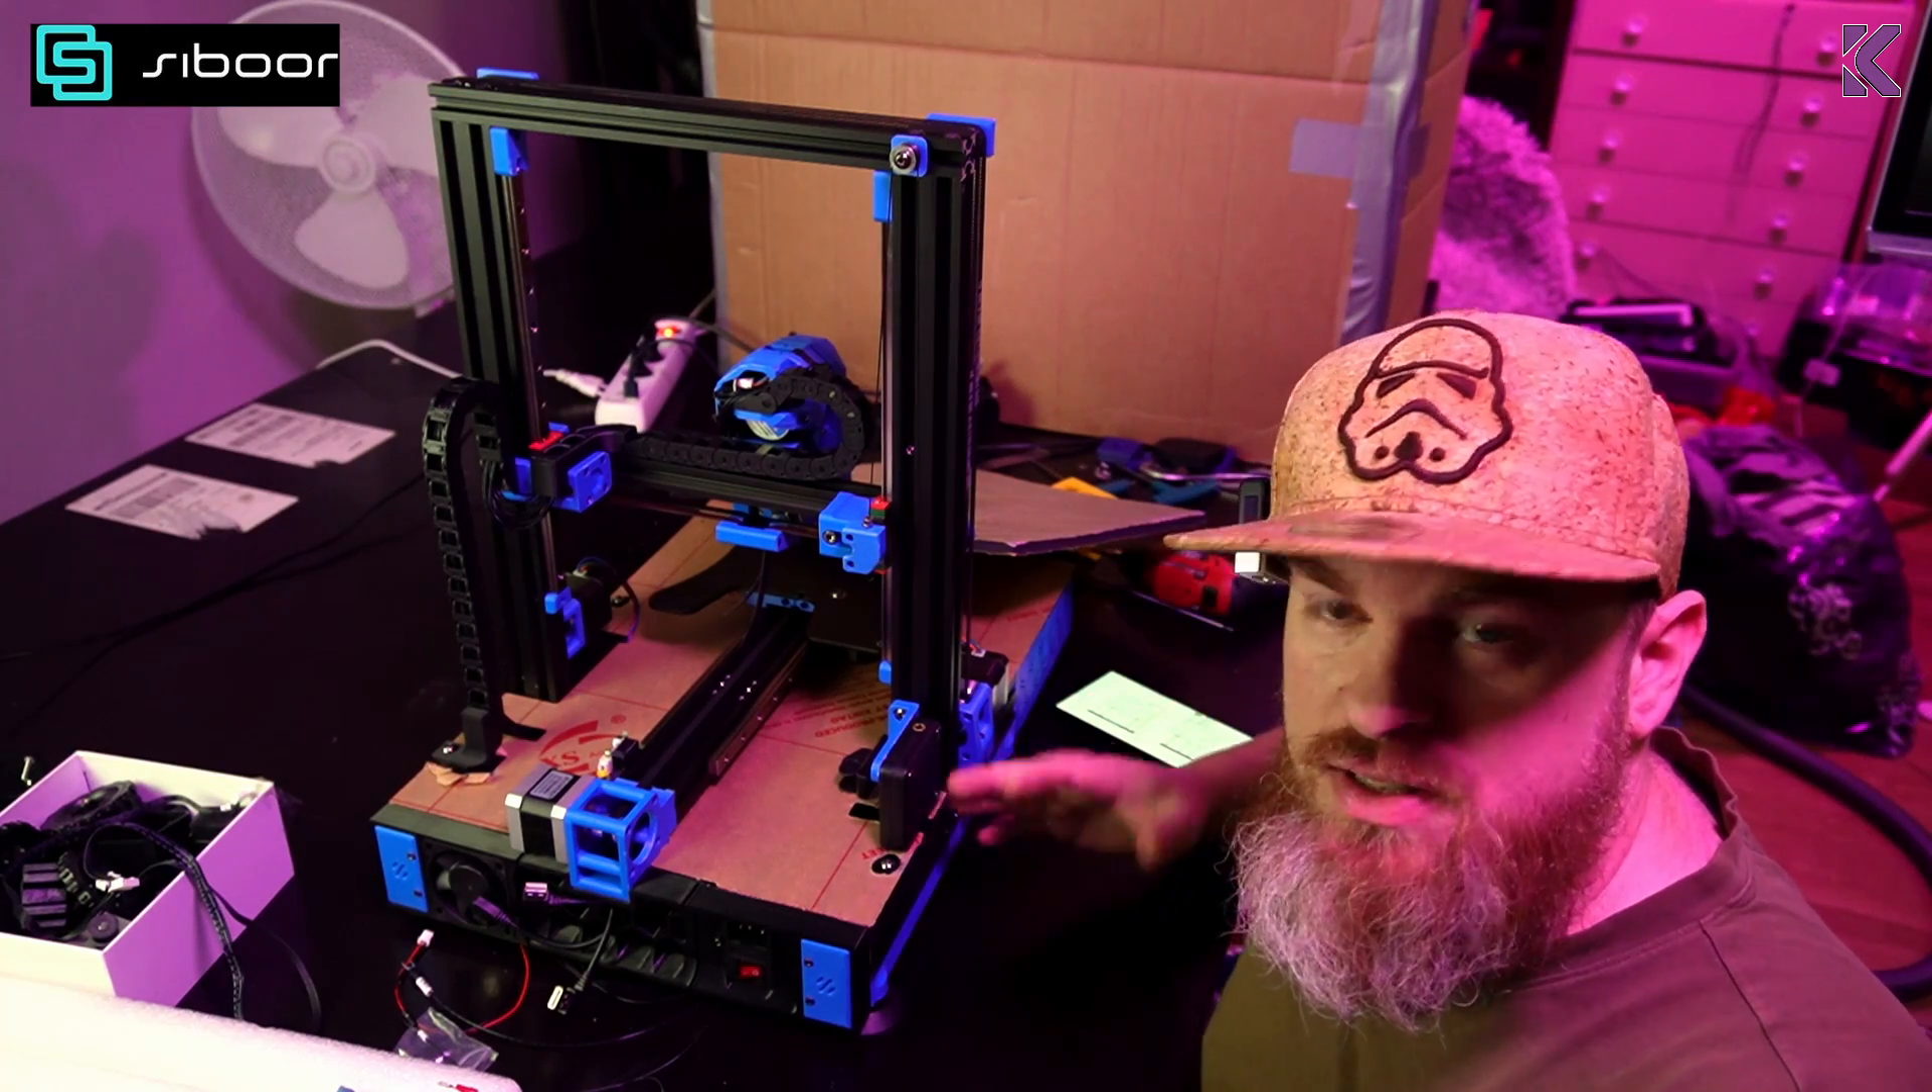I realized that i never installed the bed.